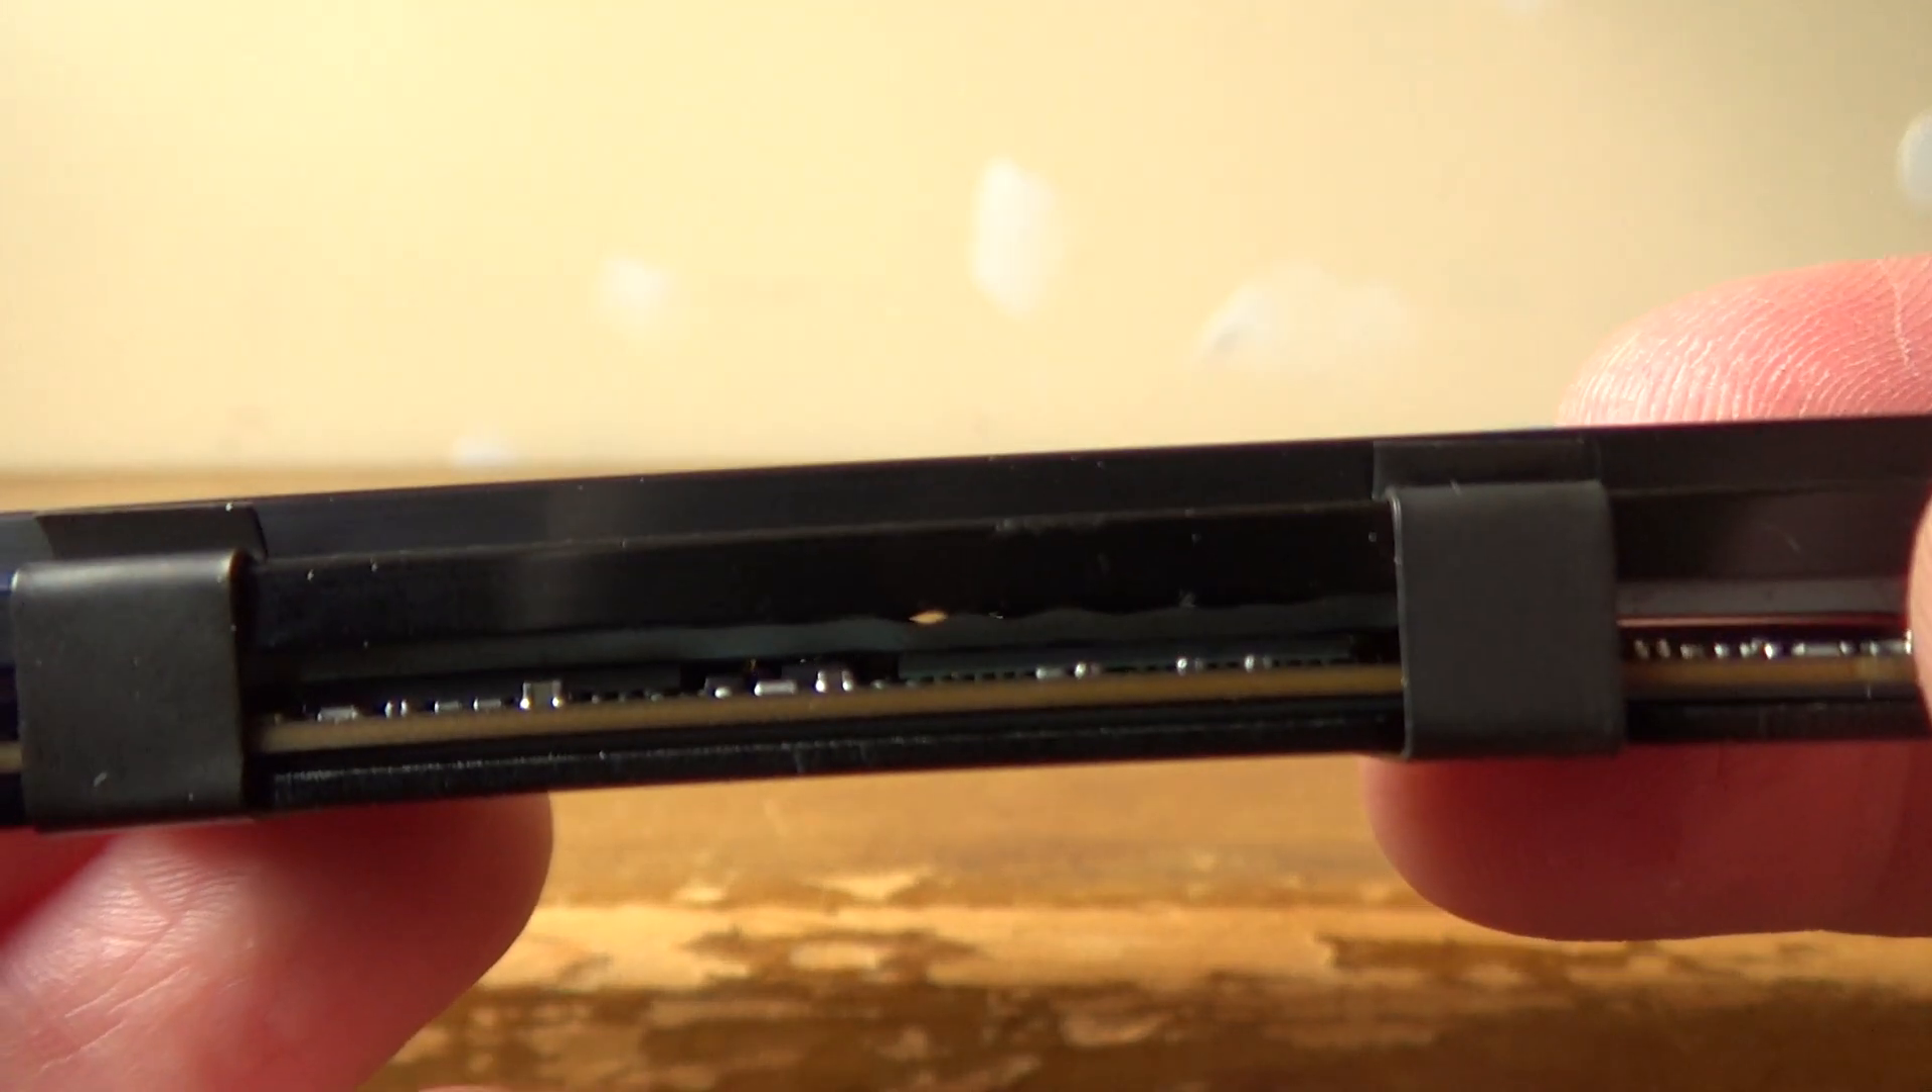There's the installation of the heatsink to the M .2.